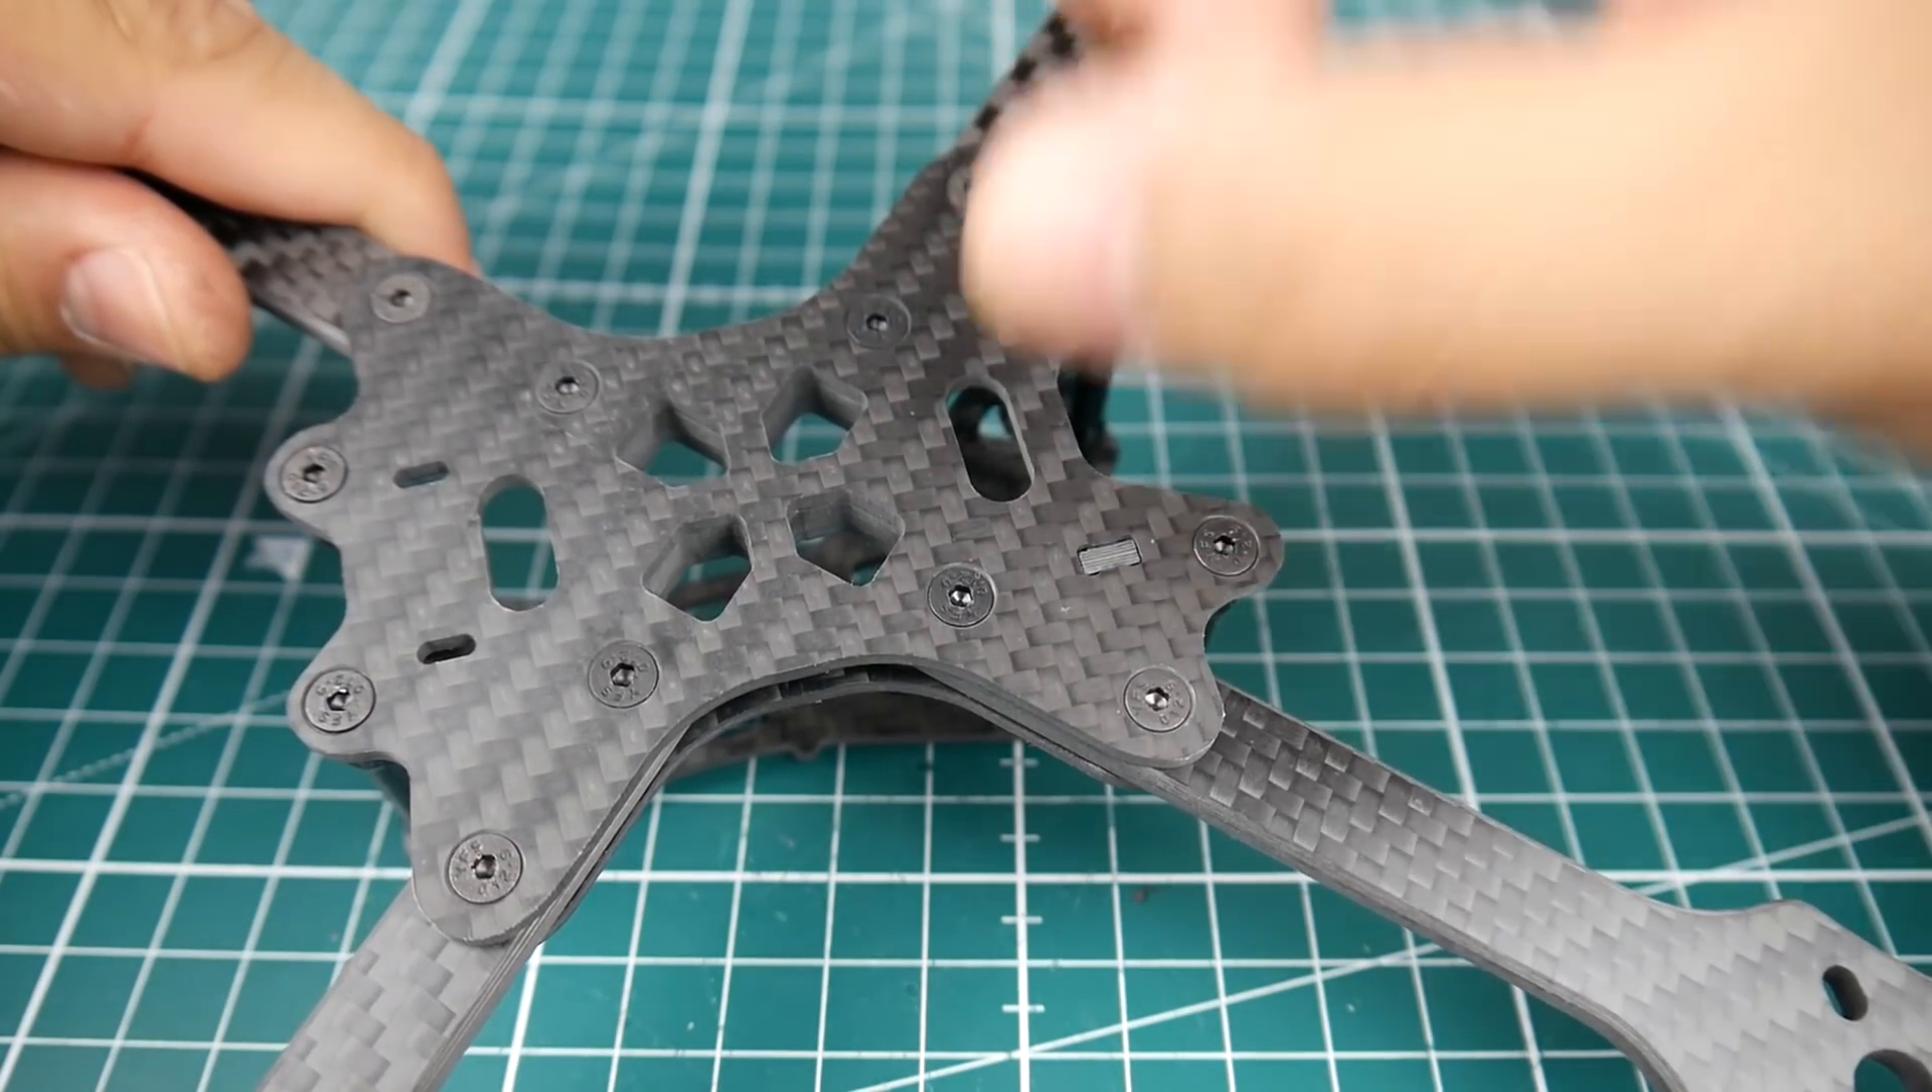As you can see the holes for the screws are actually engraved out so they just sit flush.